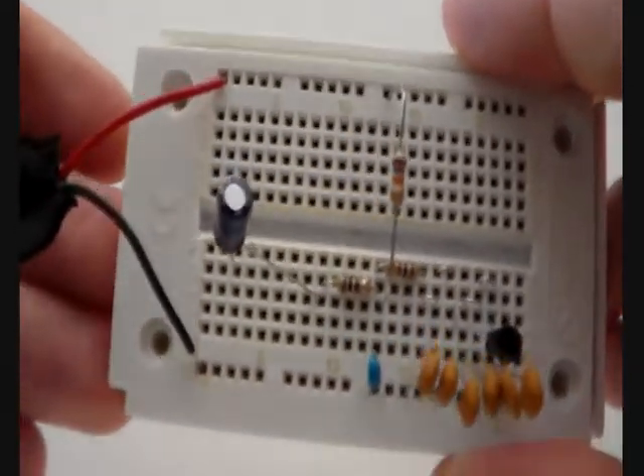So as you can see I have now connected the 9V battery clip.